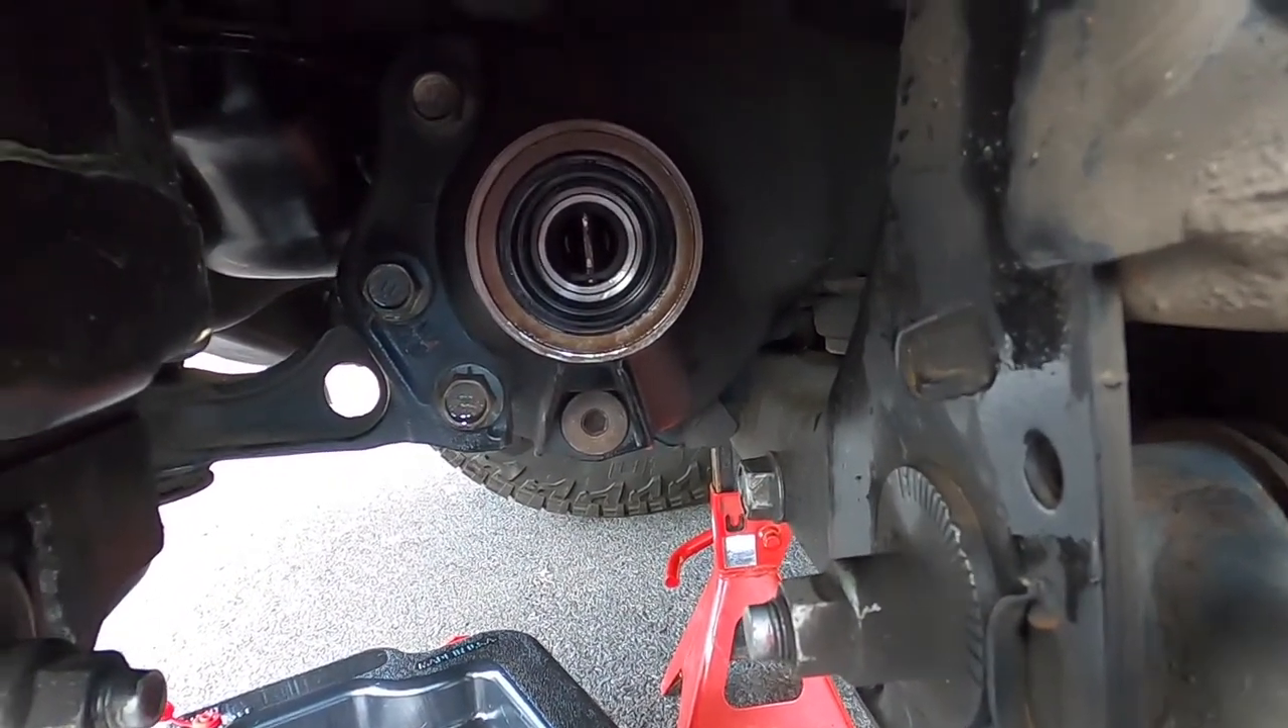As you can see we've got the new seal in.